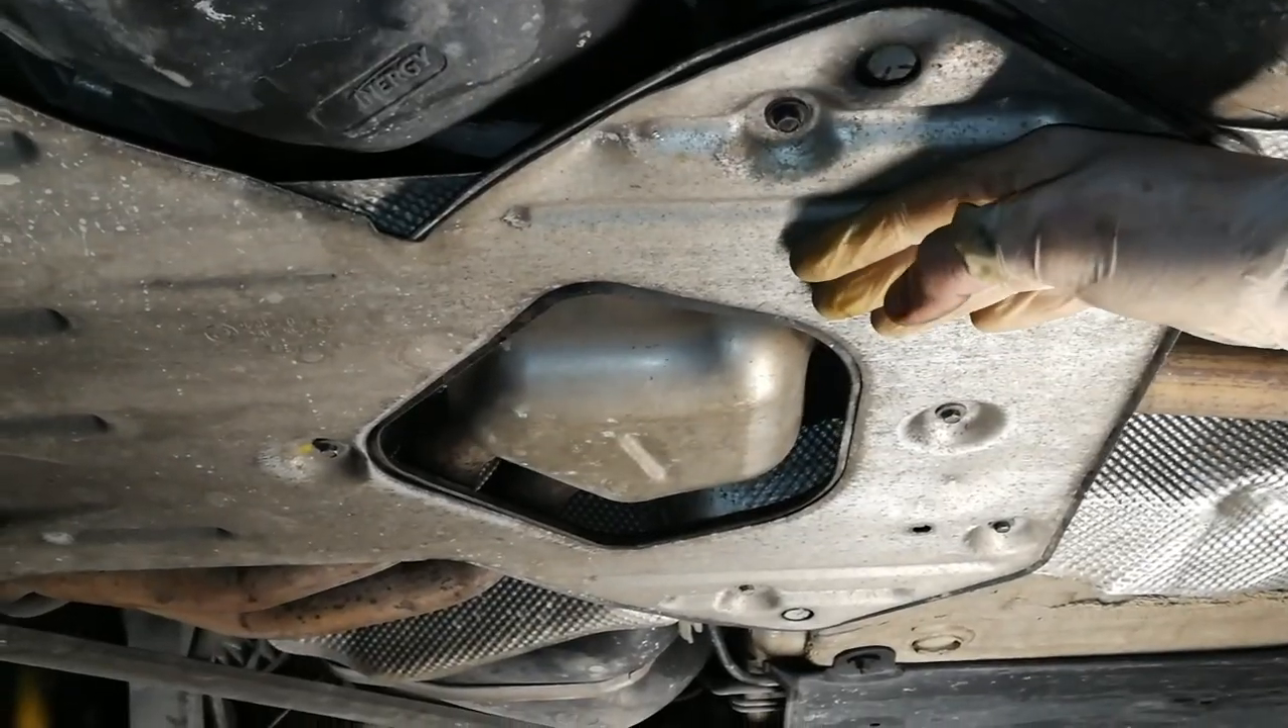Okay the splash shield is up.